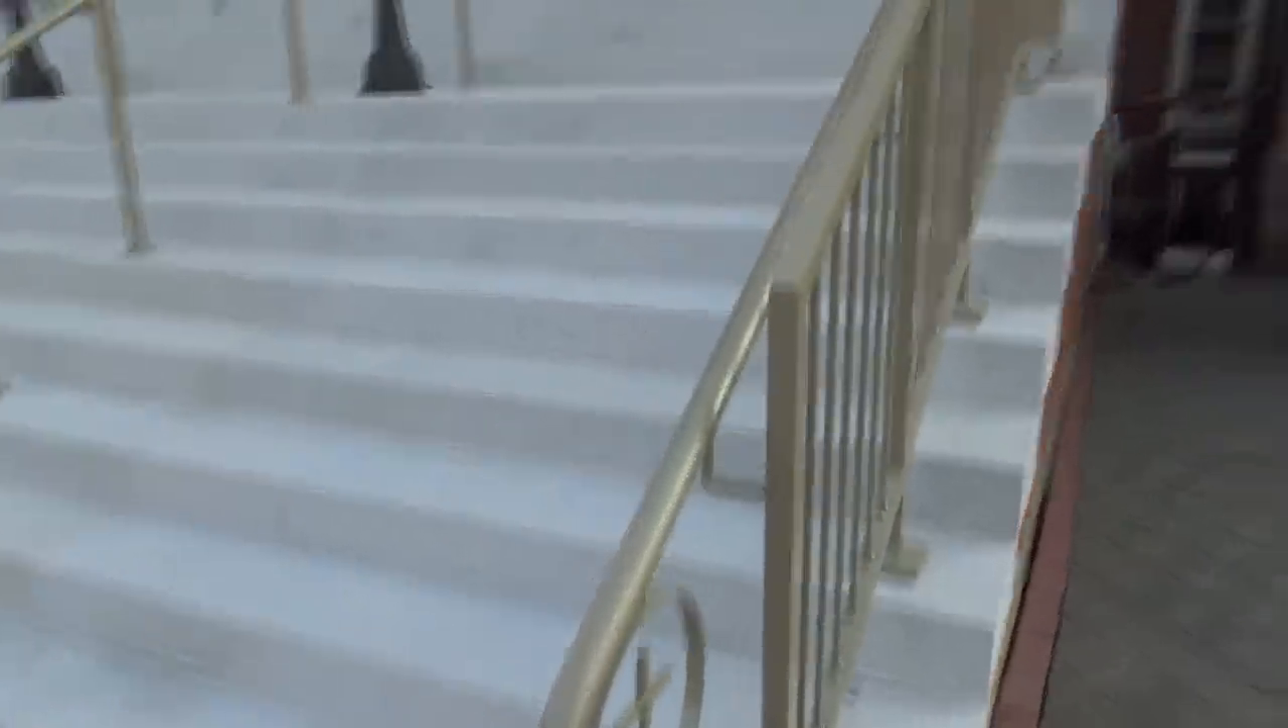Well, the steps are all done. They came and they put the railings in.